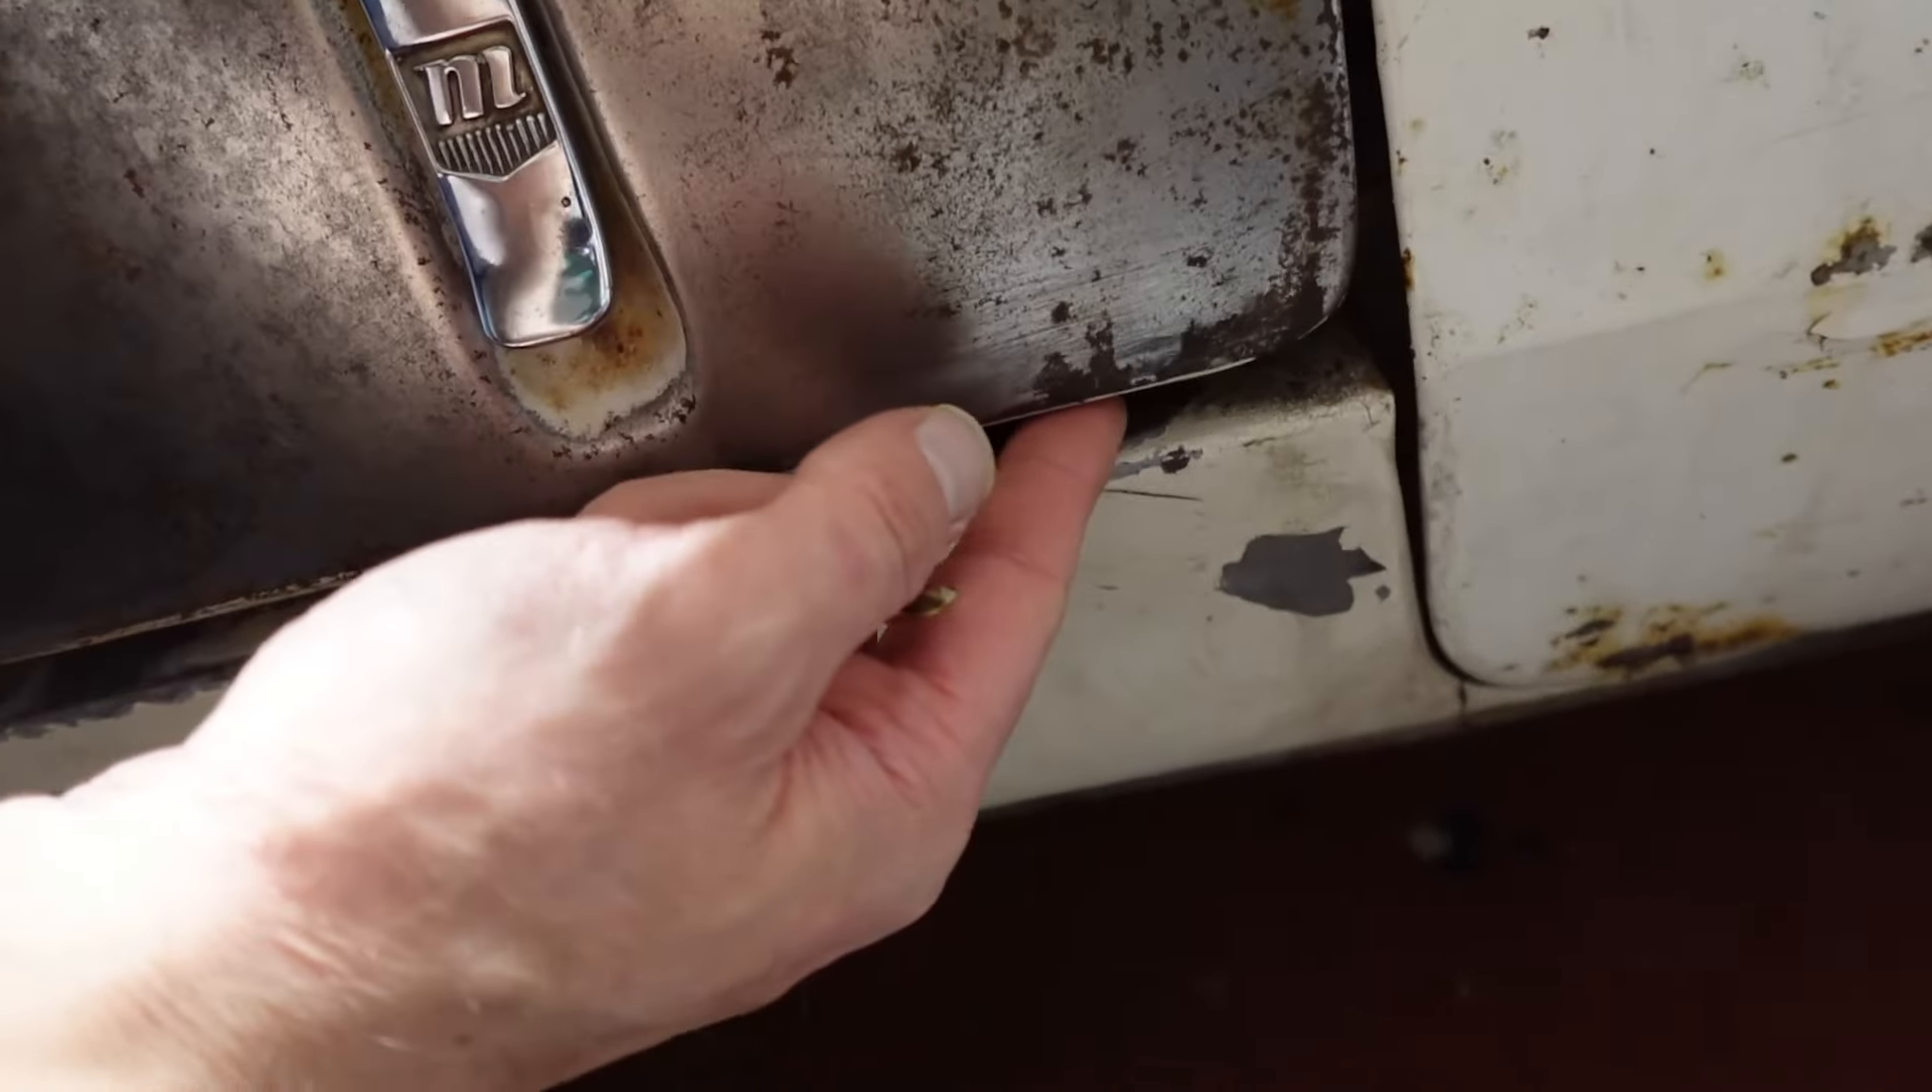This gap down here is huge. But this sill is a replacement.